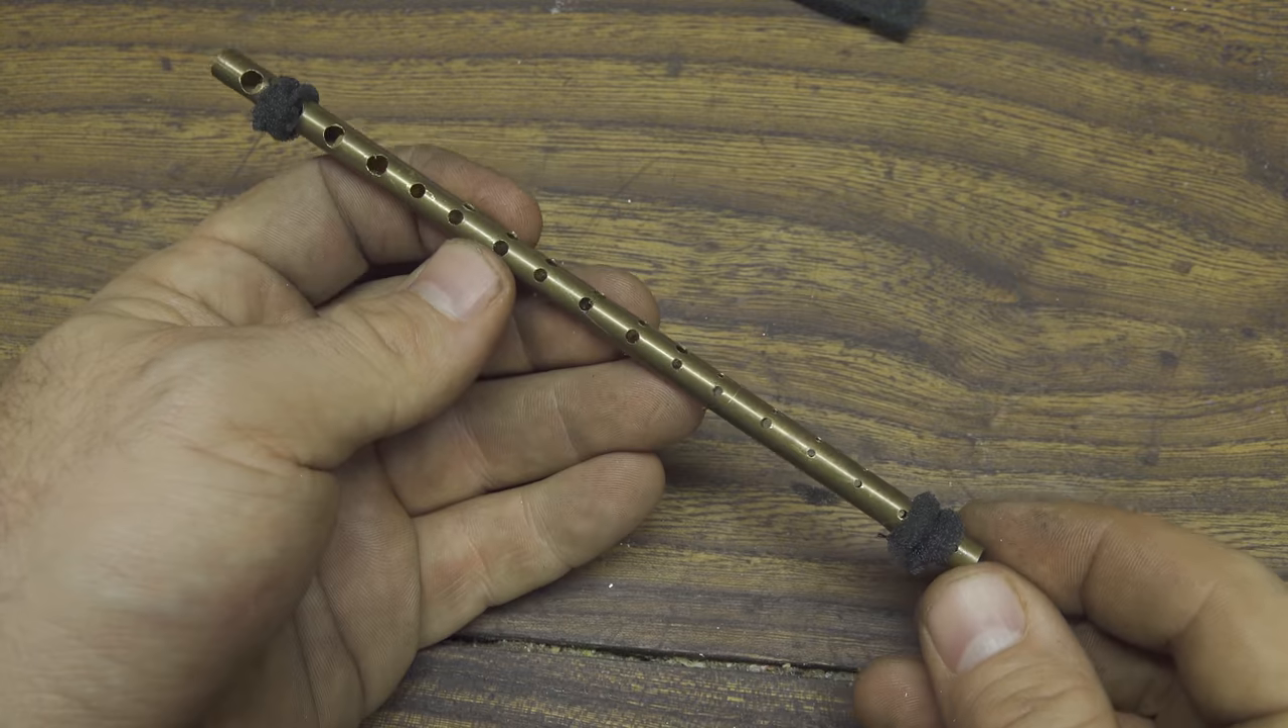I made this foam stopper on both sides of my brass tube. So here one on the top and one on the bottom.